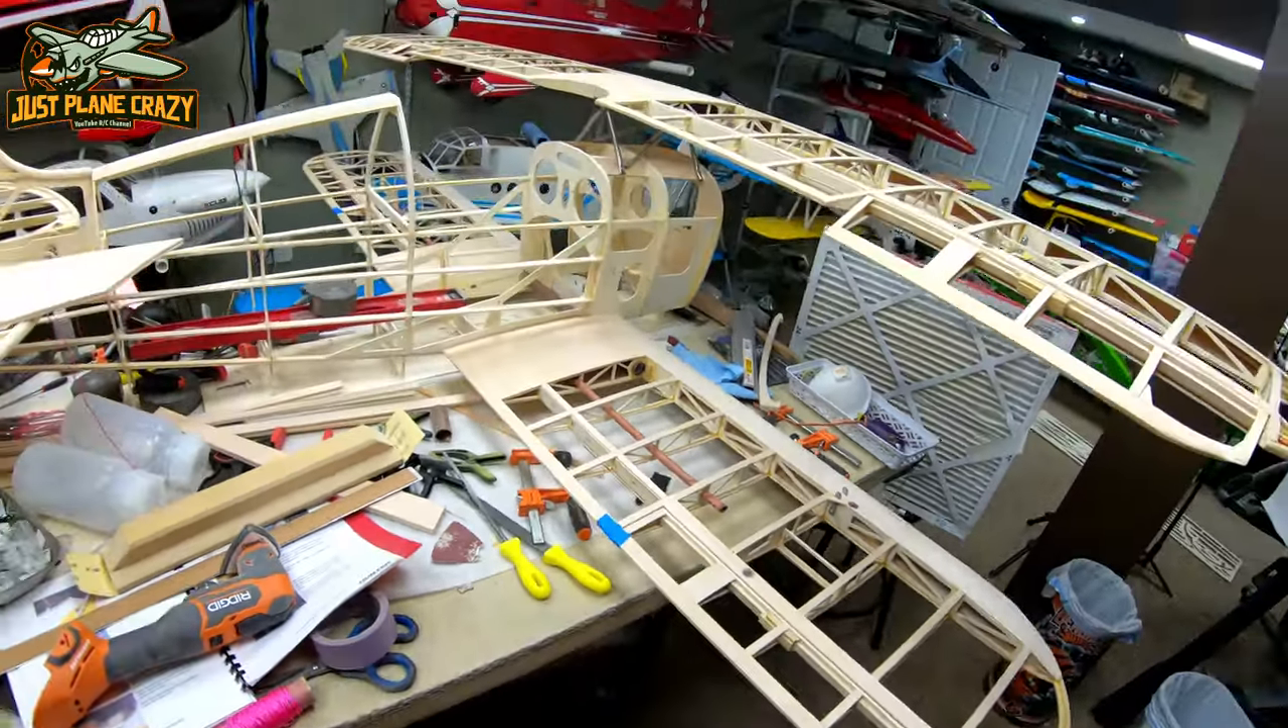So we've gone ahead and we've thrown the wings up on here.